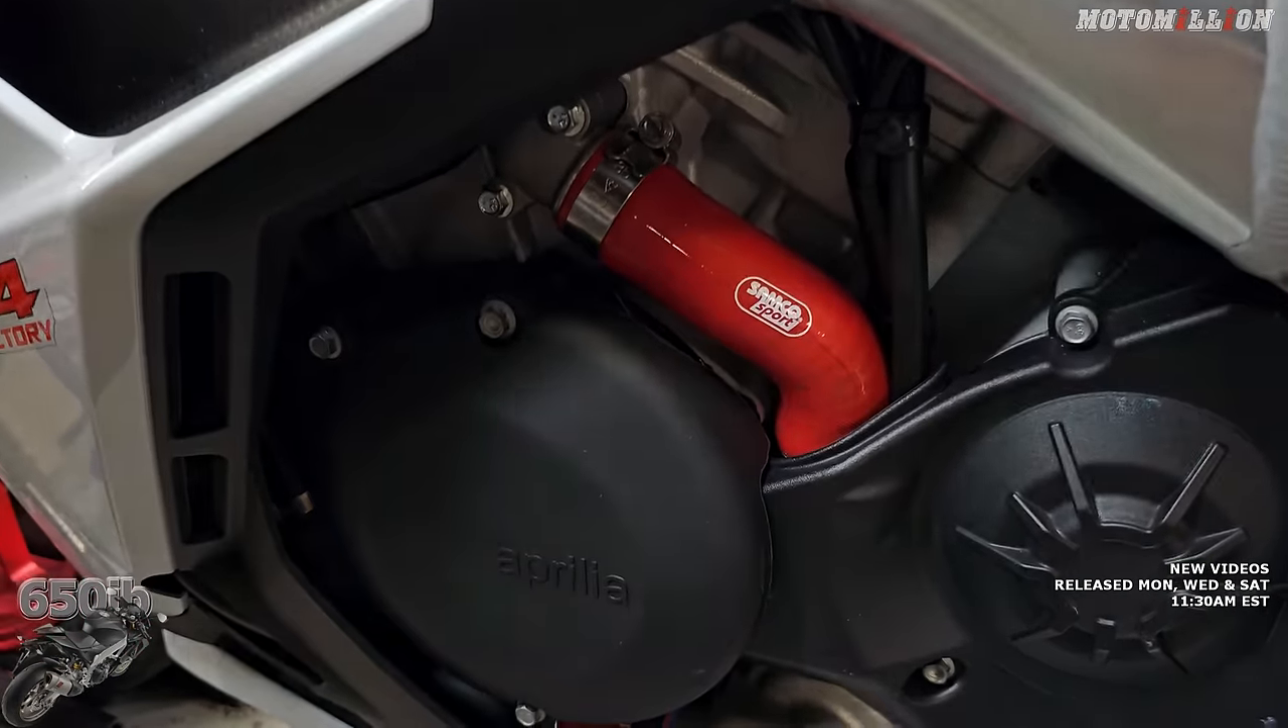All the fairings are back on, all the fasteners are where they belong, and we got the Samco hoses with engine ice coolant installed on the motorcycle.